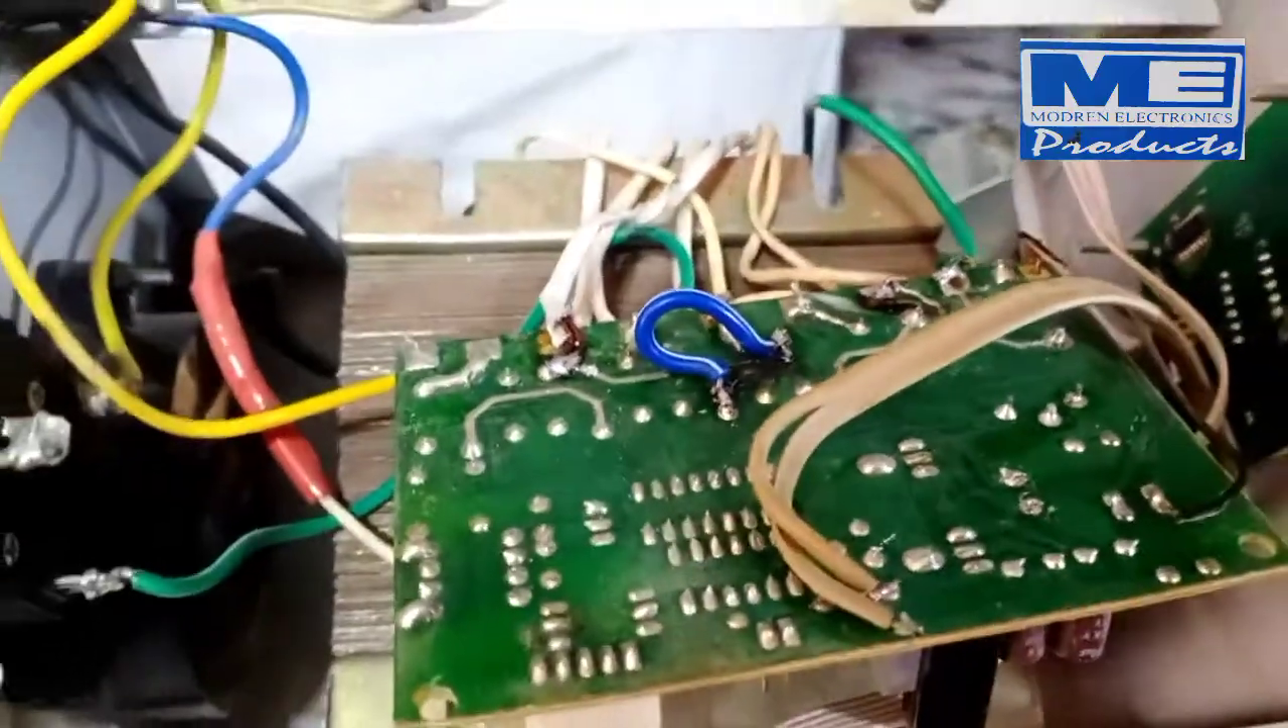یہ دیکھیں ہم نے یہ جمپر لگا لیا ہے۔